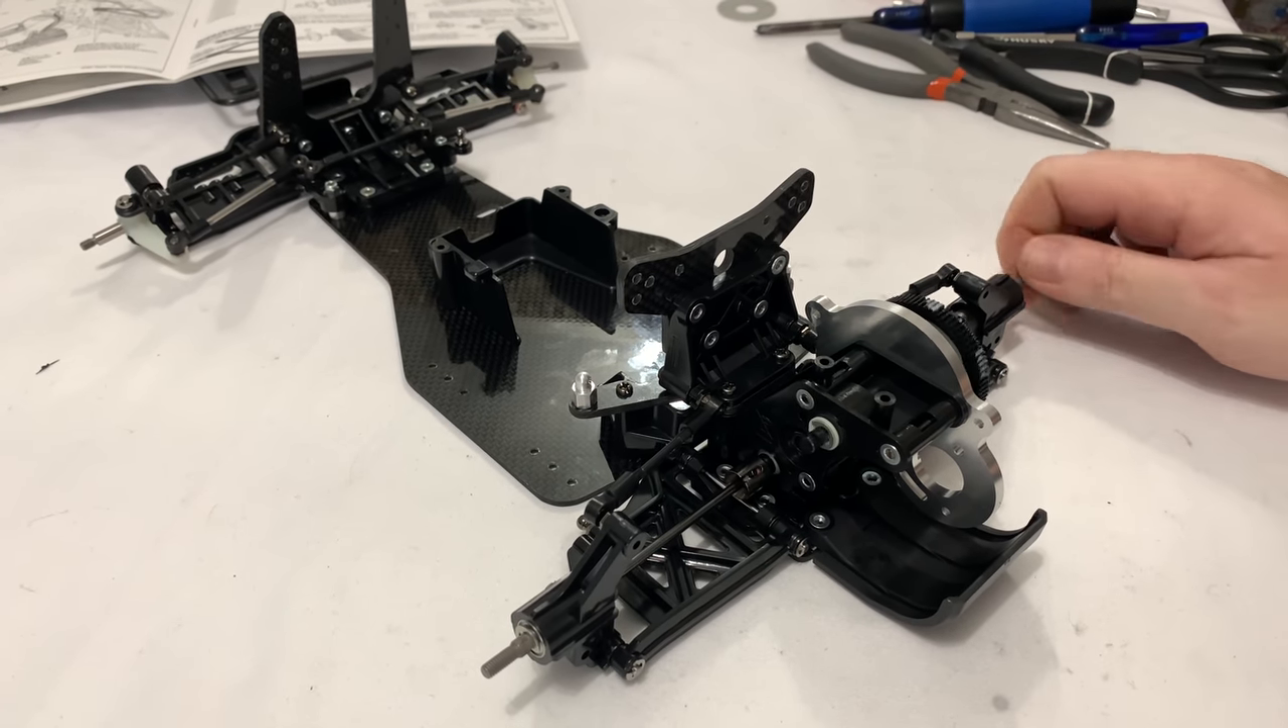Right, so, that's the arms on, all connected.